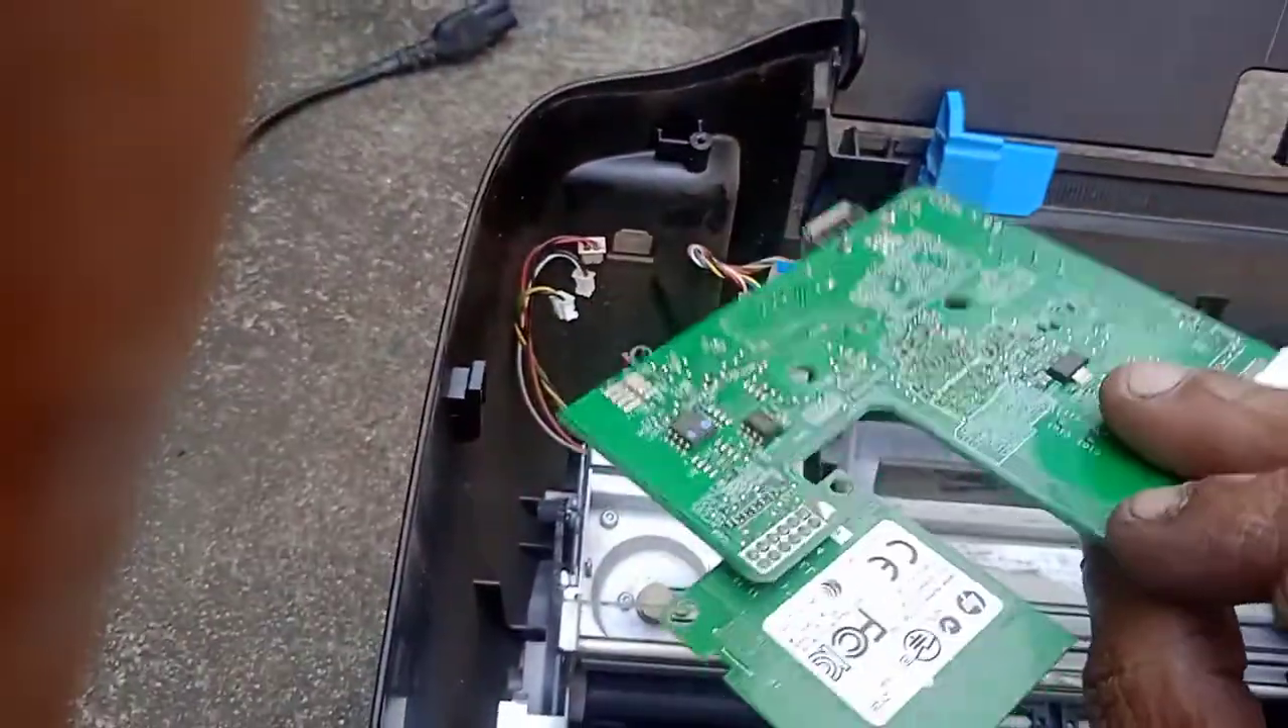We have disconnected all the cables of logic card the logic card is completely removed from the printer.